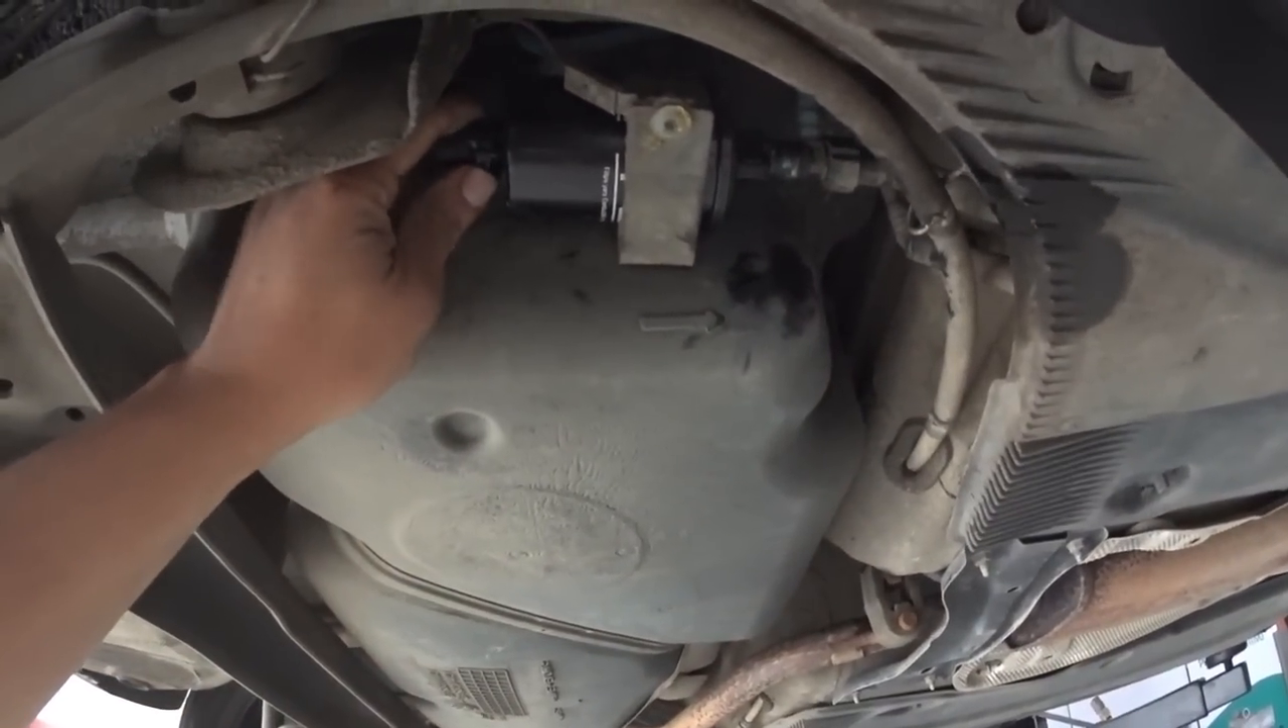Filtro de combustível aqui, ó. Já no lugar.